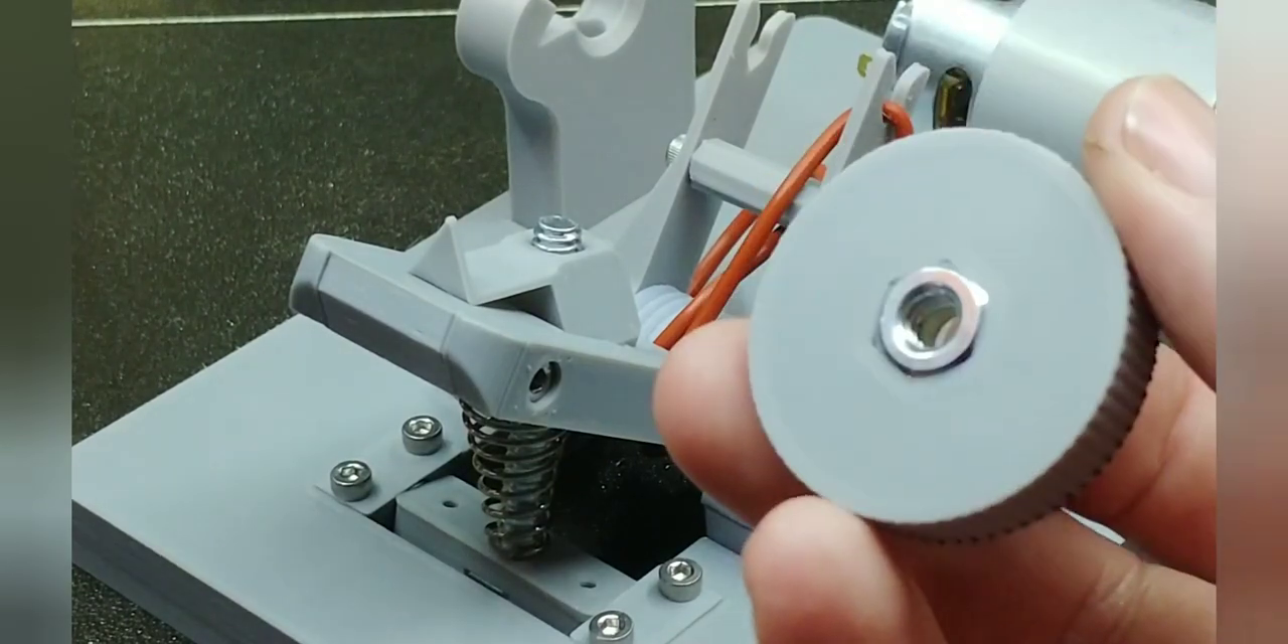We've already pushed our nylock nut into the indicator knob.